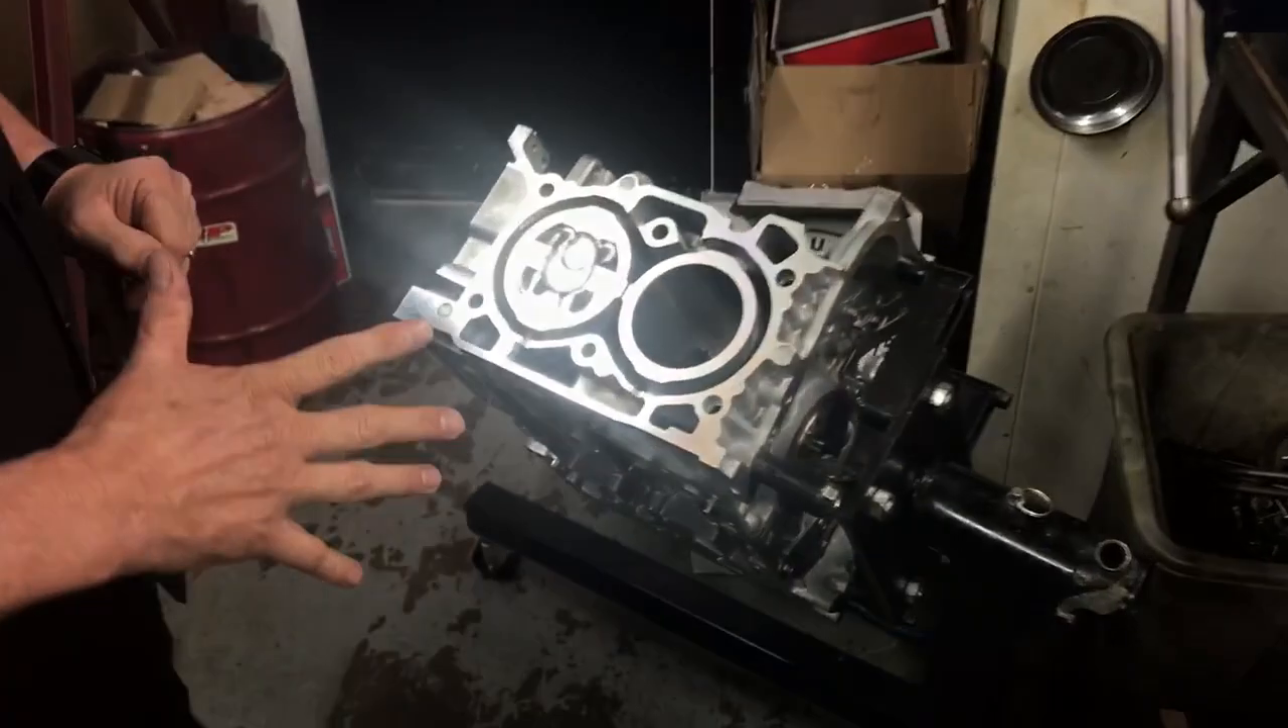We haven't put the final piston in the block yet so you can see what it looks like without a piston.